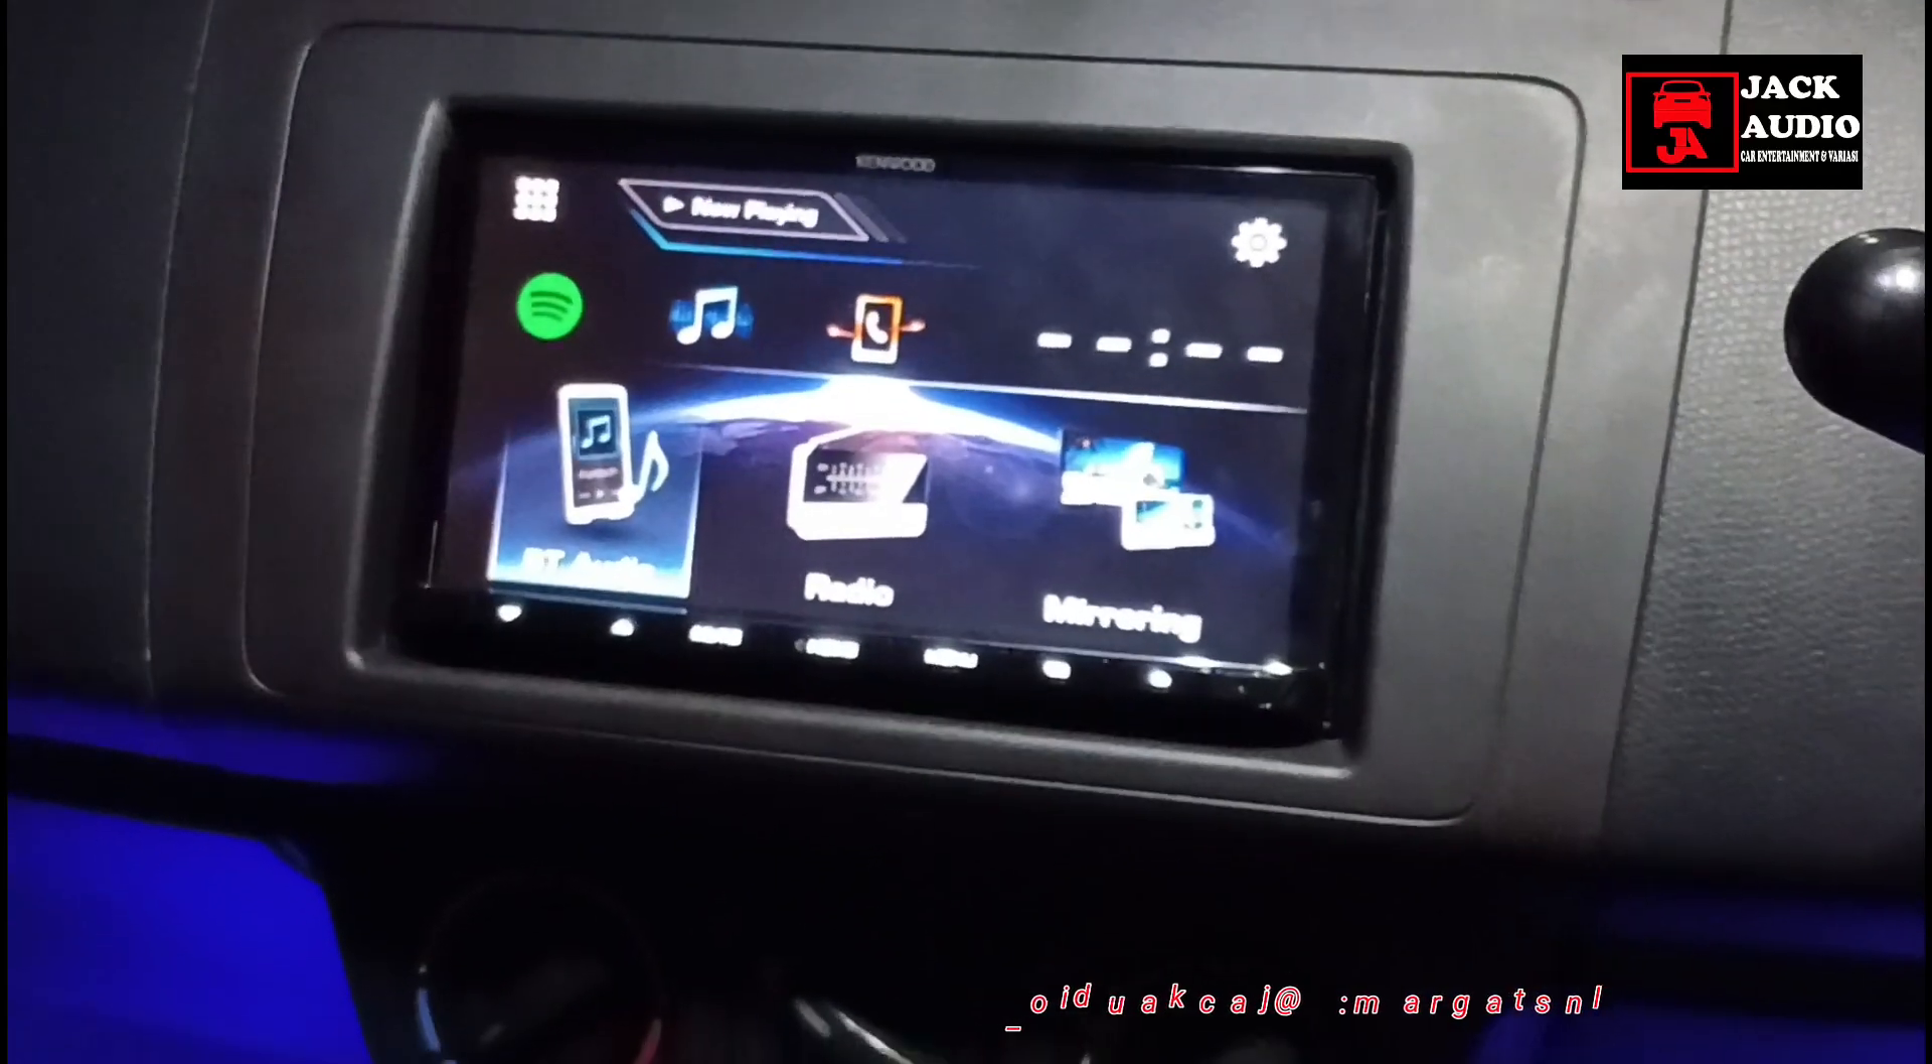Ini sudah terpasang dengan head unit brand dari Kenwood DDX7 di mobil Suzuki Swift.